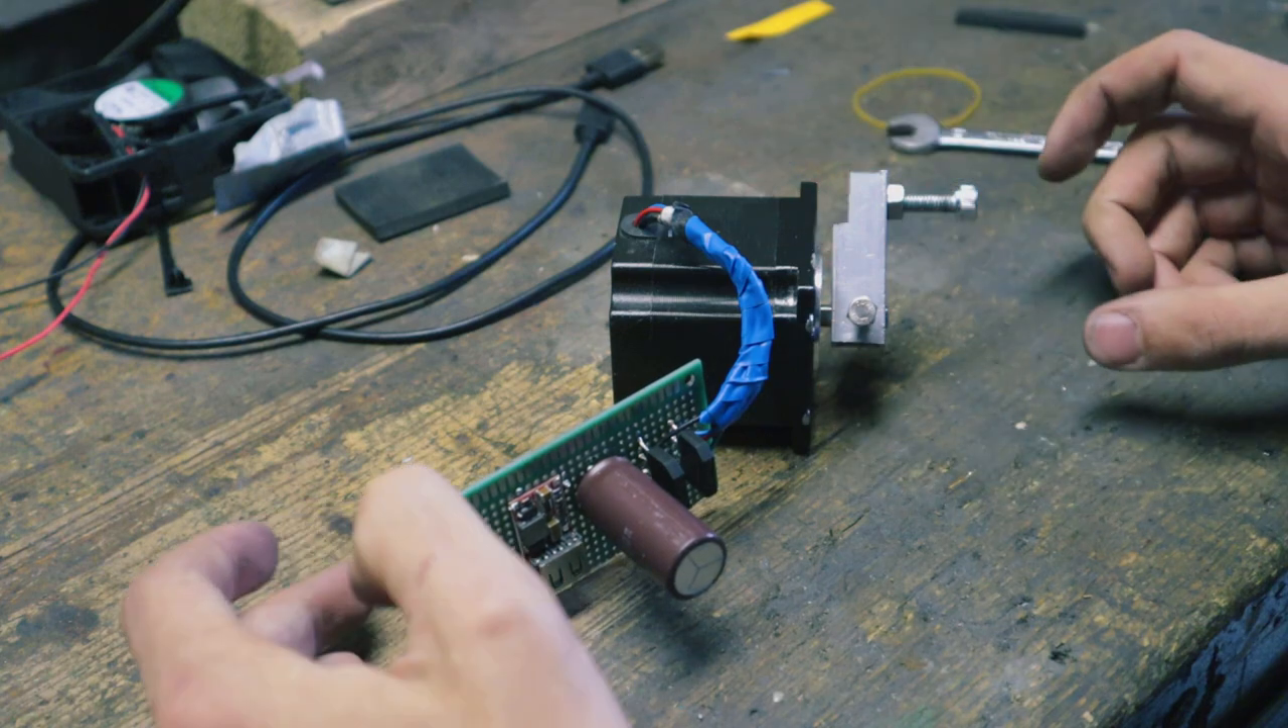Now the next thing that we need to do is get this circuit board attached somewhere, because I don't just want it hanging off the generator by a couple of loose wires.